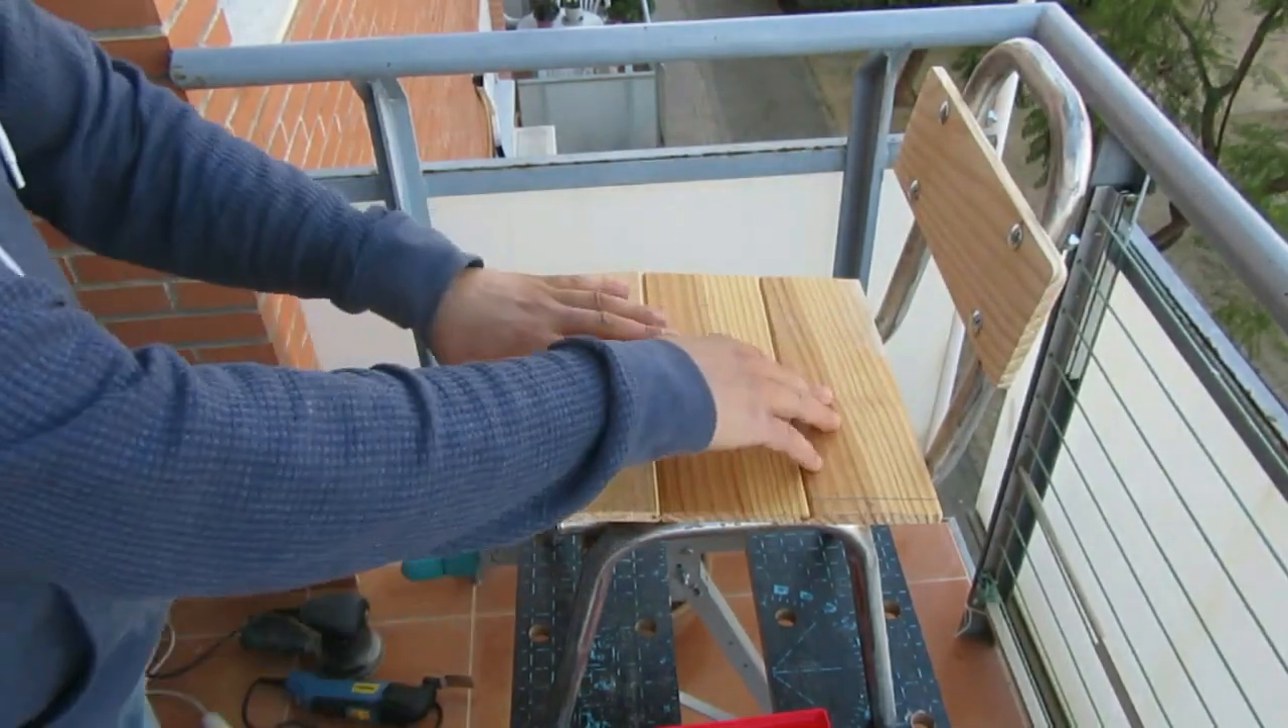Ya hemos colocado el respaldo, ahora vamos a liarnos con el asiento.